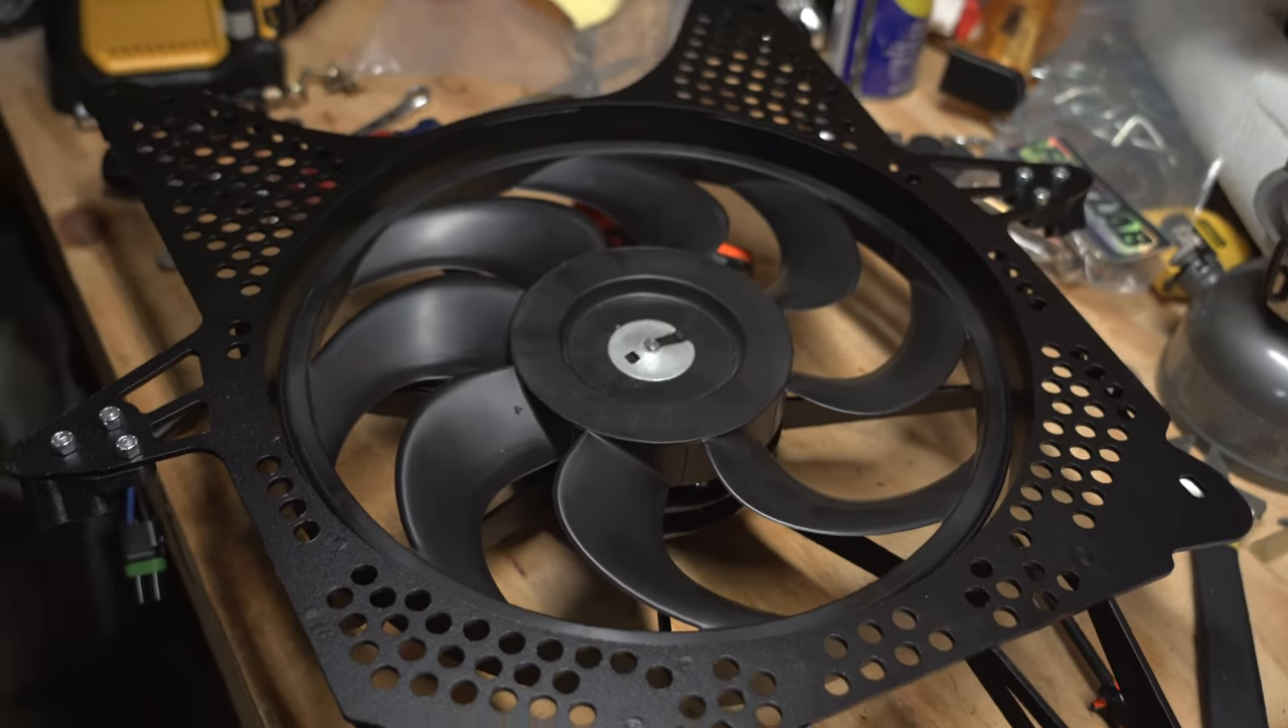All right, so now that we have the fan attached back to the fan motor, that's all you have left to do for the assembly of the fan shroud.